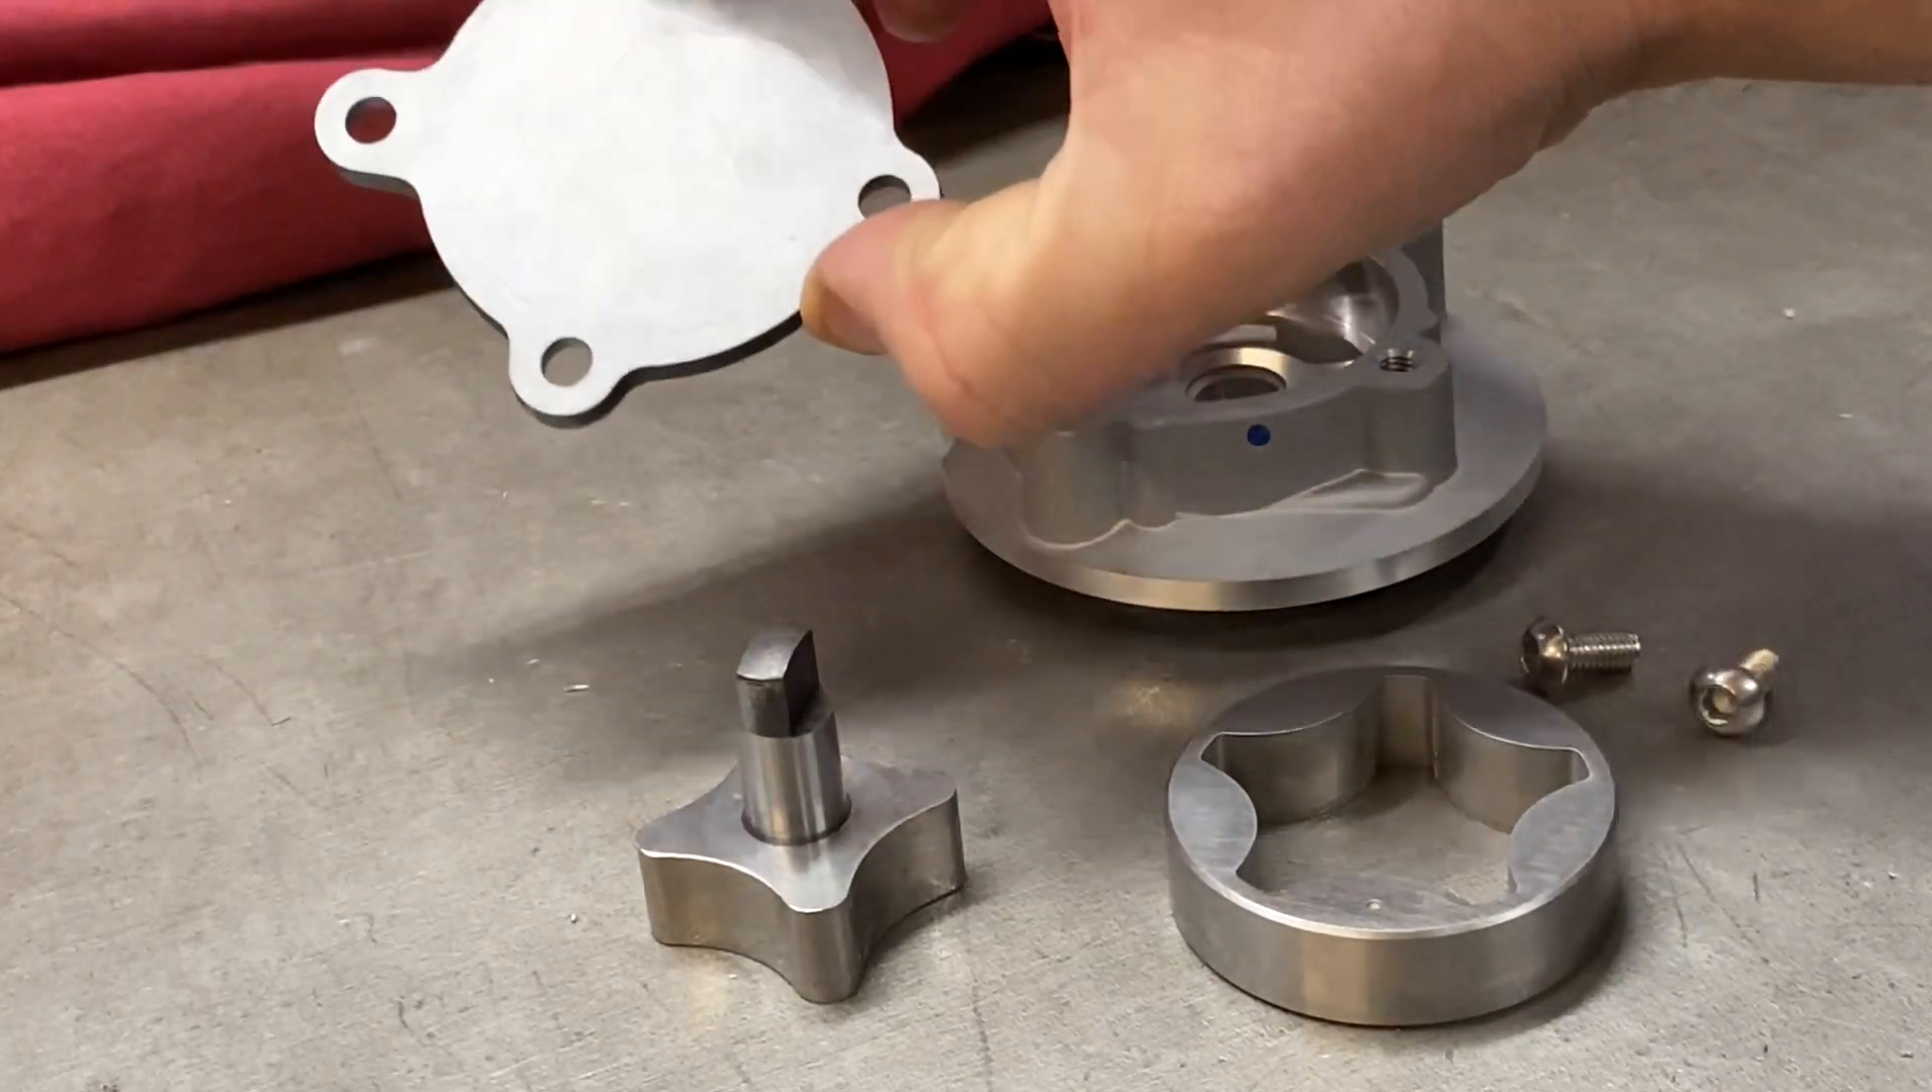Well here's one that I've stripped down and obviously you've got screws to hold the pump together.